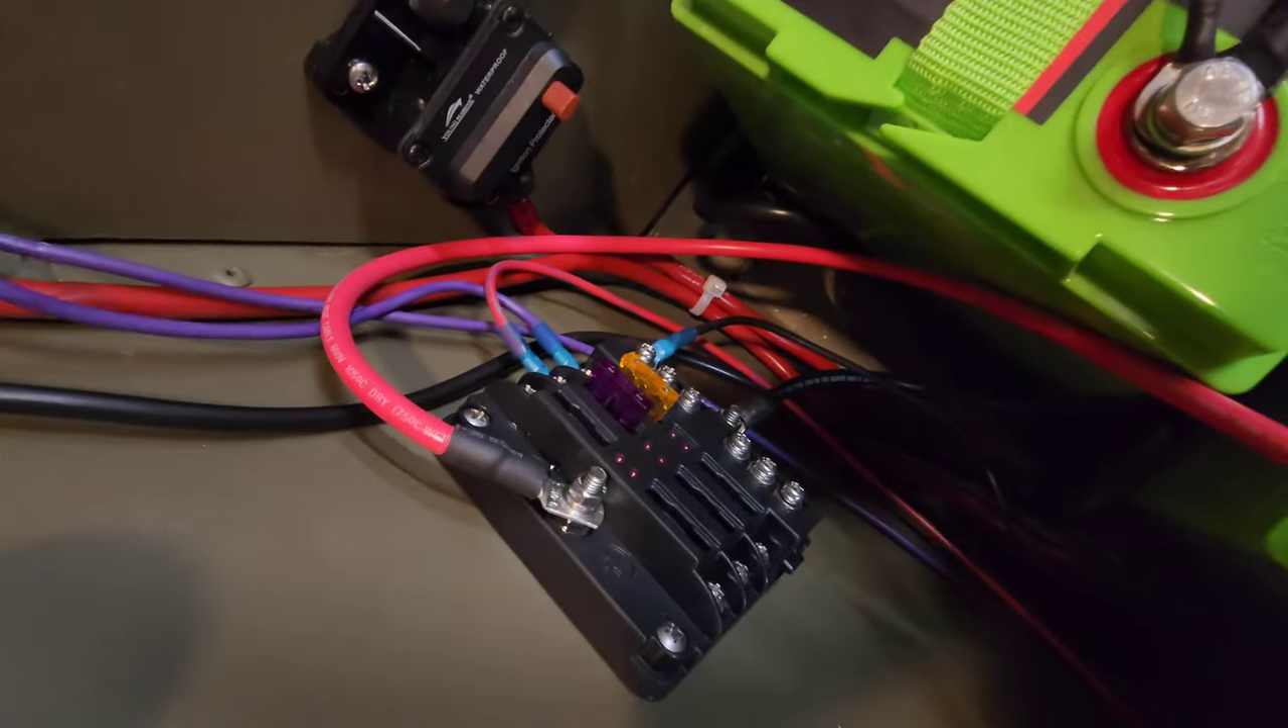Wire everything up. Got the fuse box installed. You can see positive coming off positive terminal.